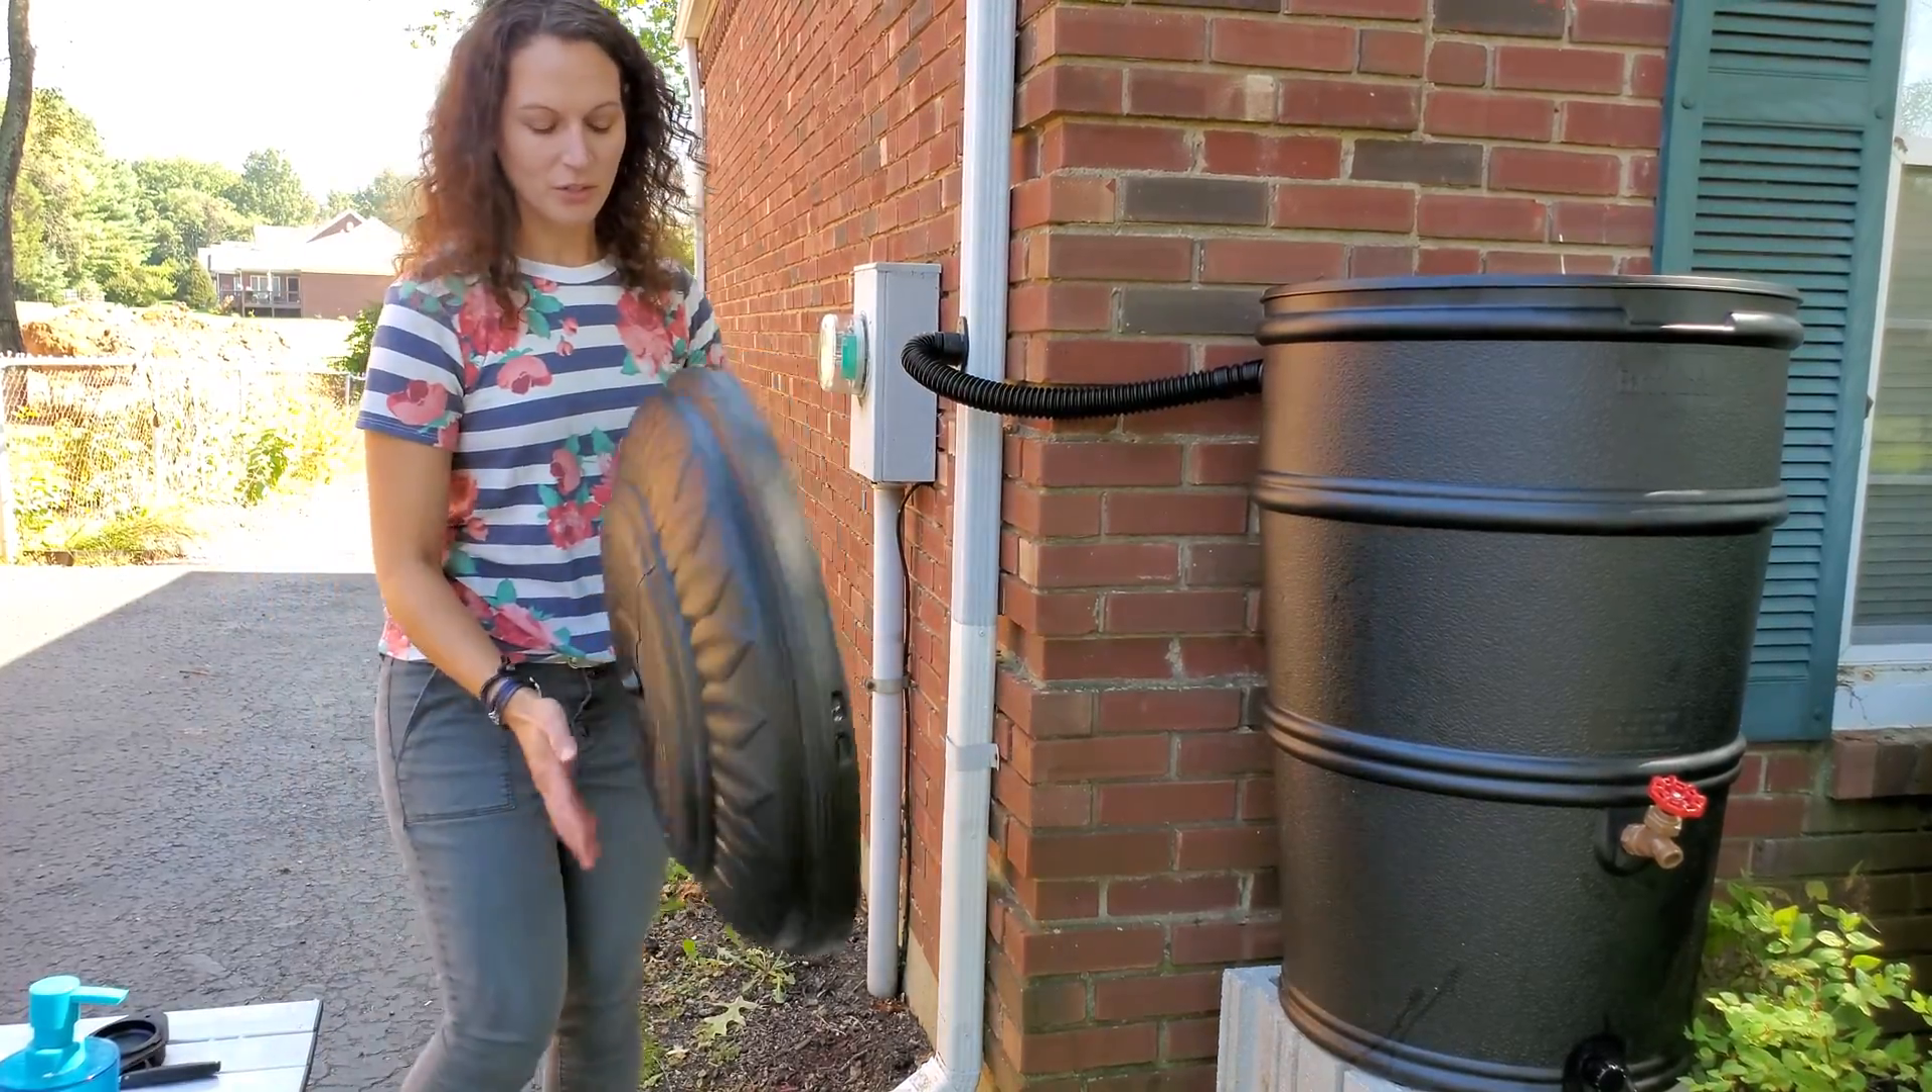The last piece is just to put the top of the rain barrel back on.